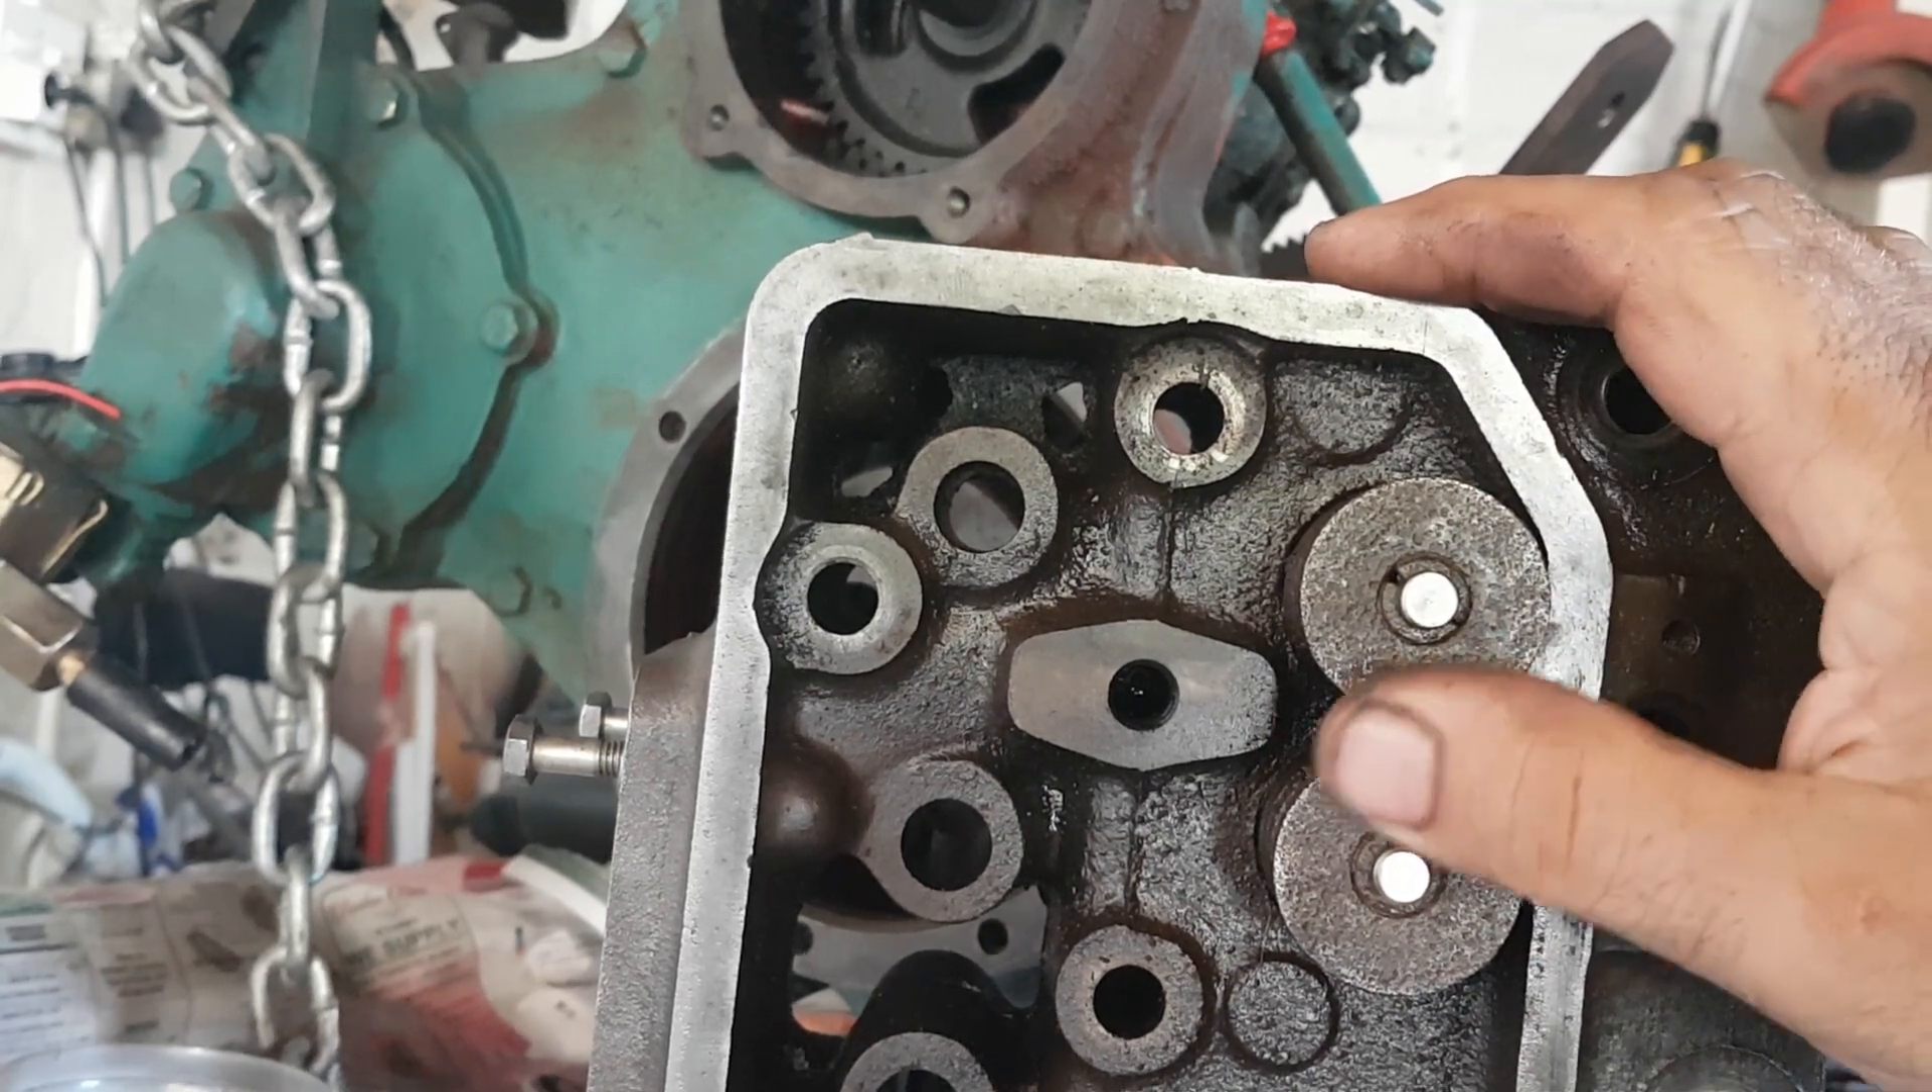Over here we have the head um we've got still two valves uh remaining in the head.